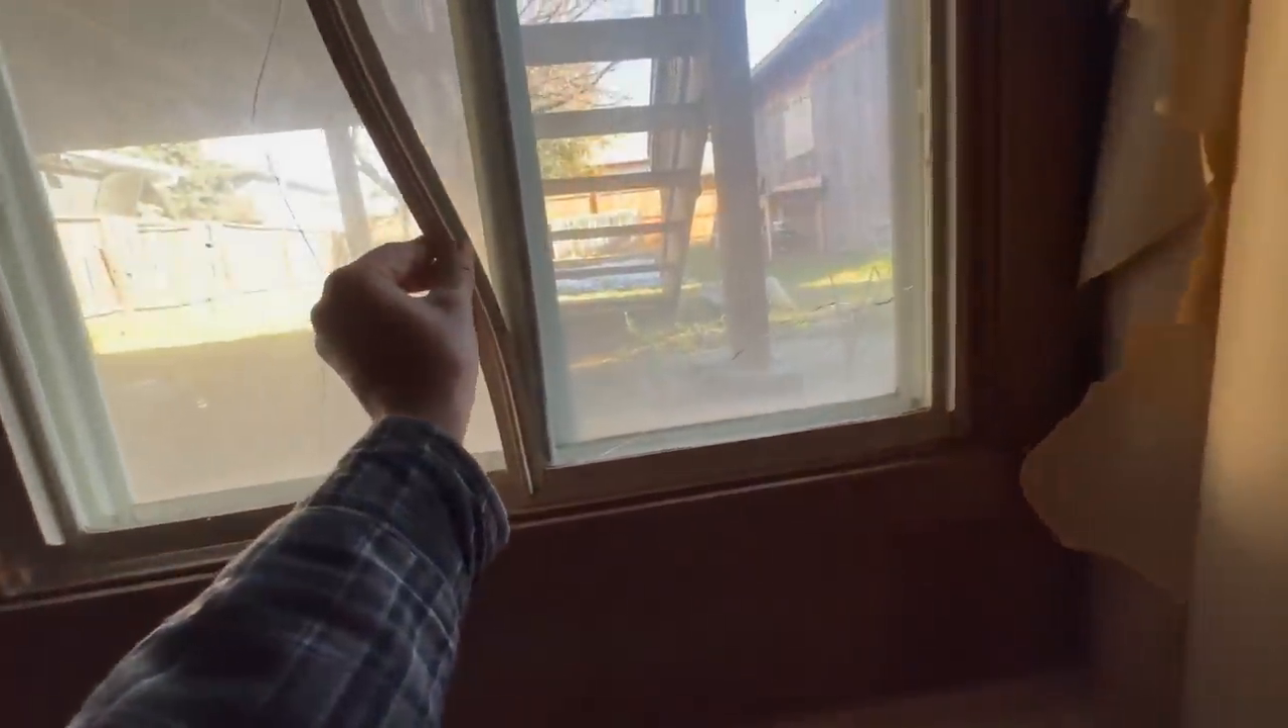Just notice this trim has come off the window.